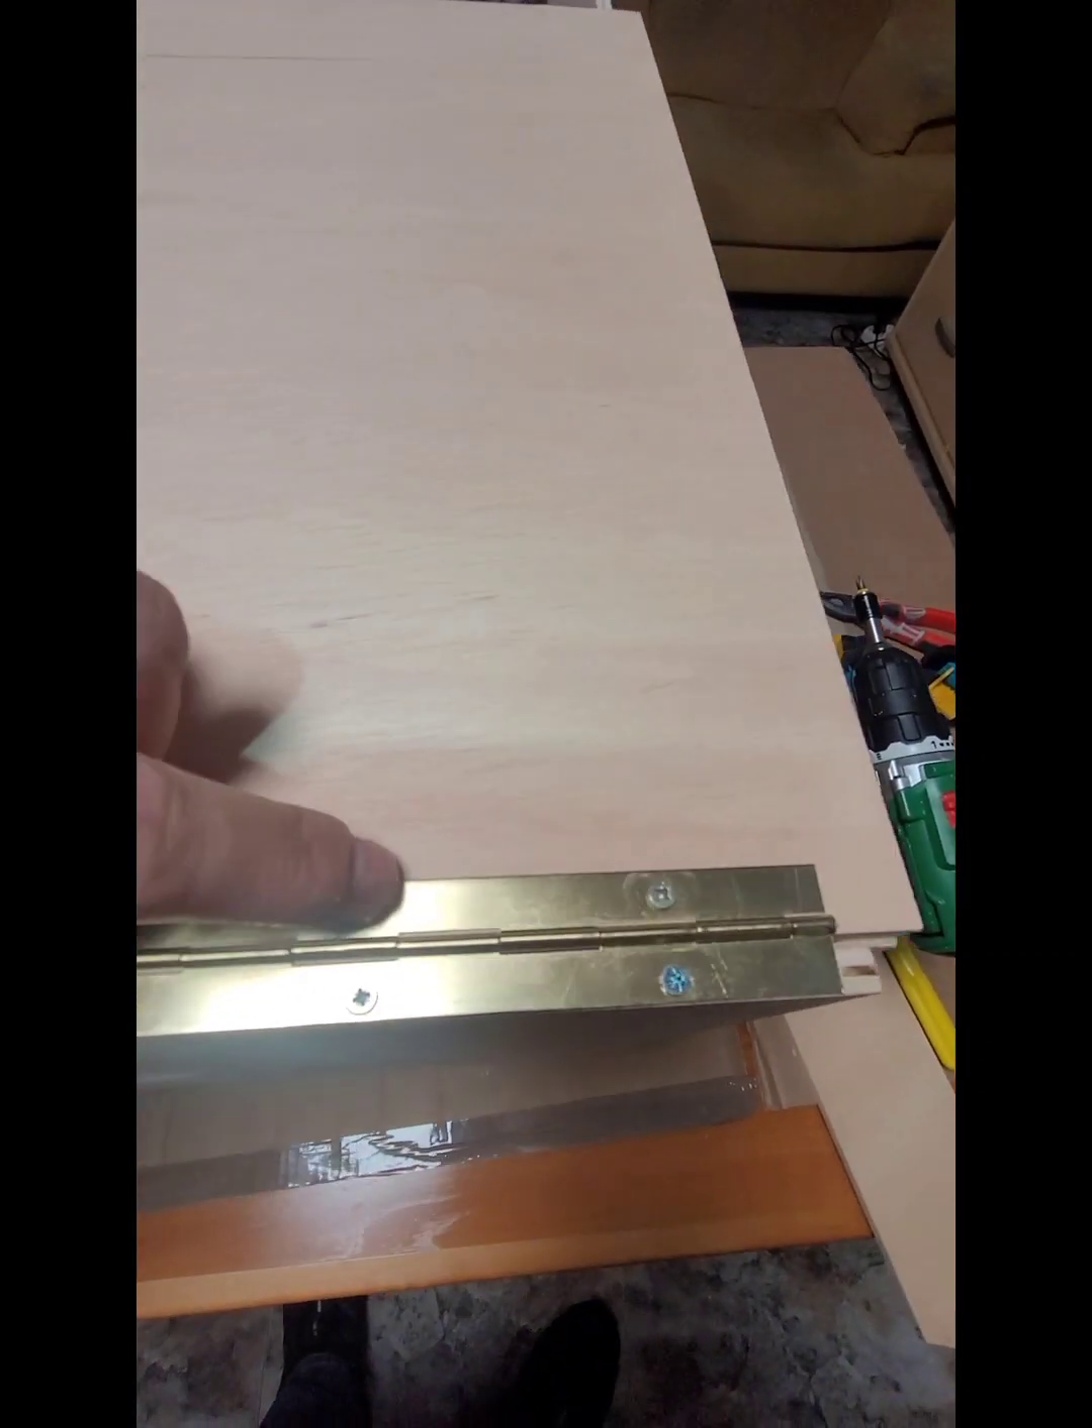Ya tenemos toda la bisagra puesta también aquí.